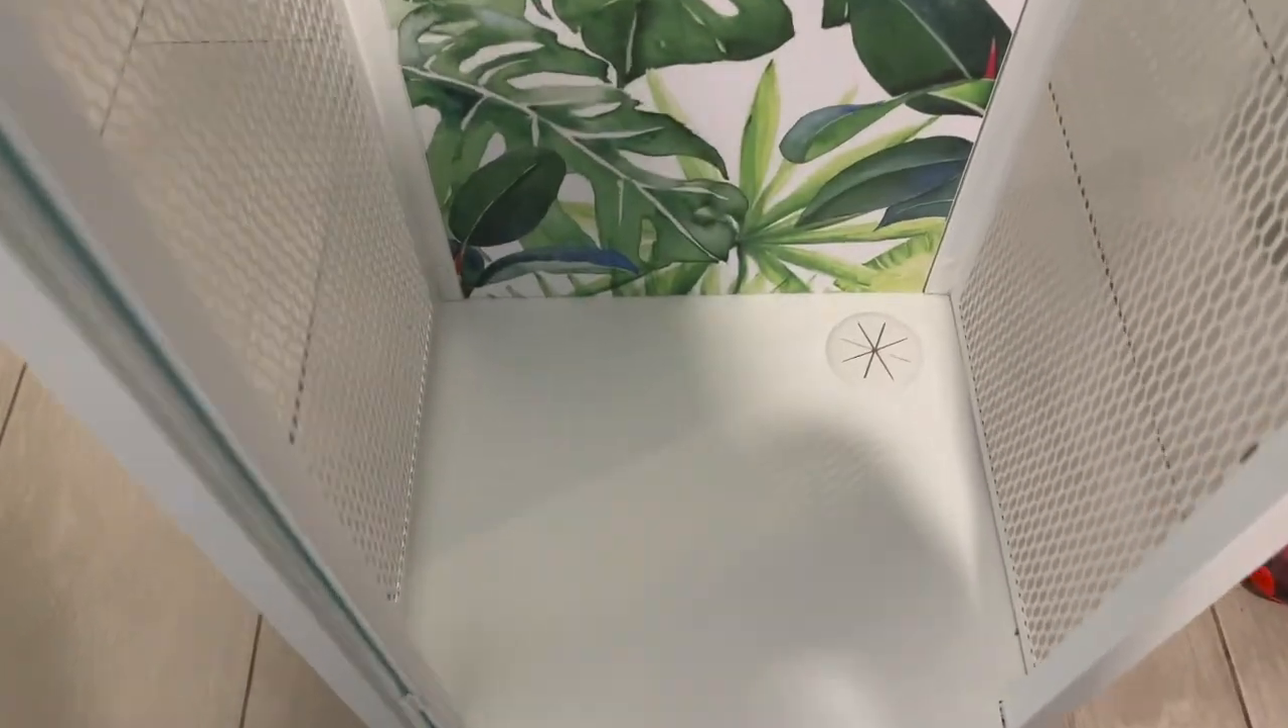This is the finished product with the grommet in place.